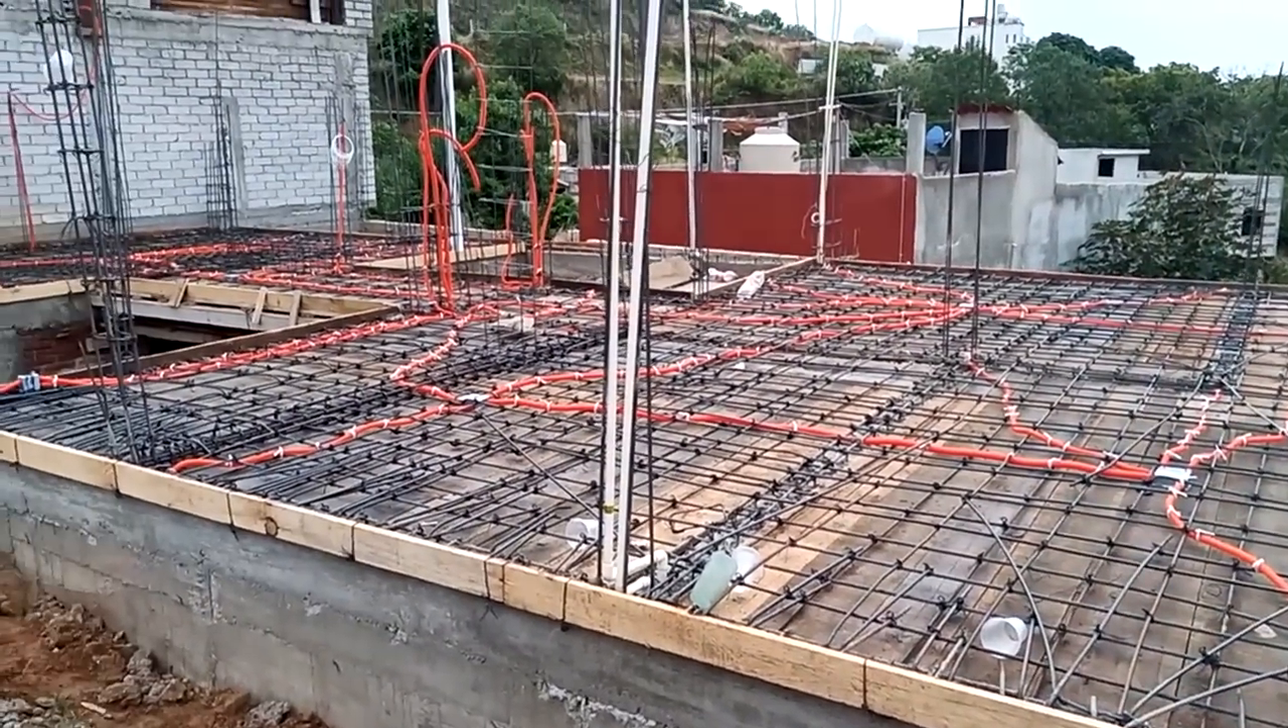Aquí ya hemos colocado la manguera con anterioridad.